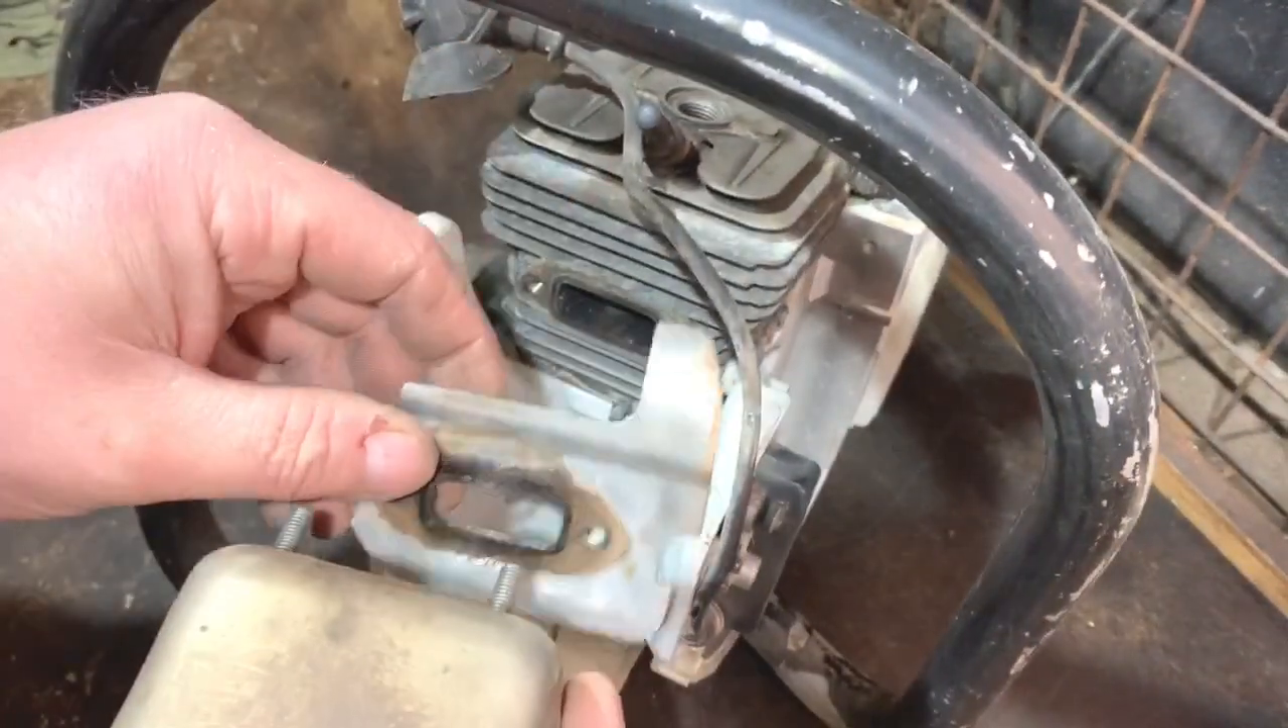The next job I'm going to do is get the exhaust back on. I've already got the gasket there, like a gasket plate there.